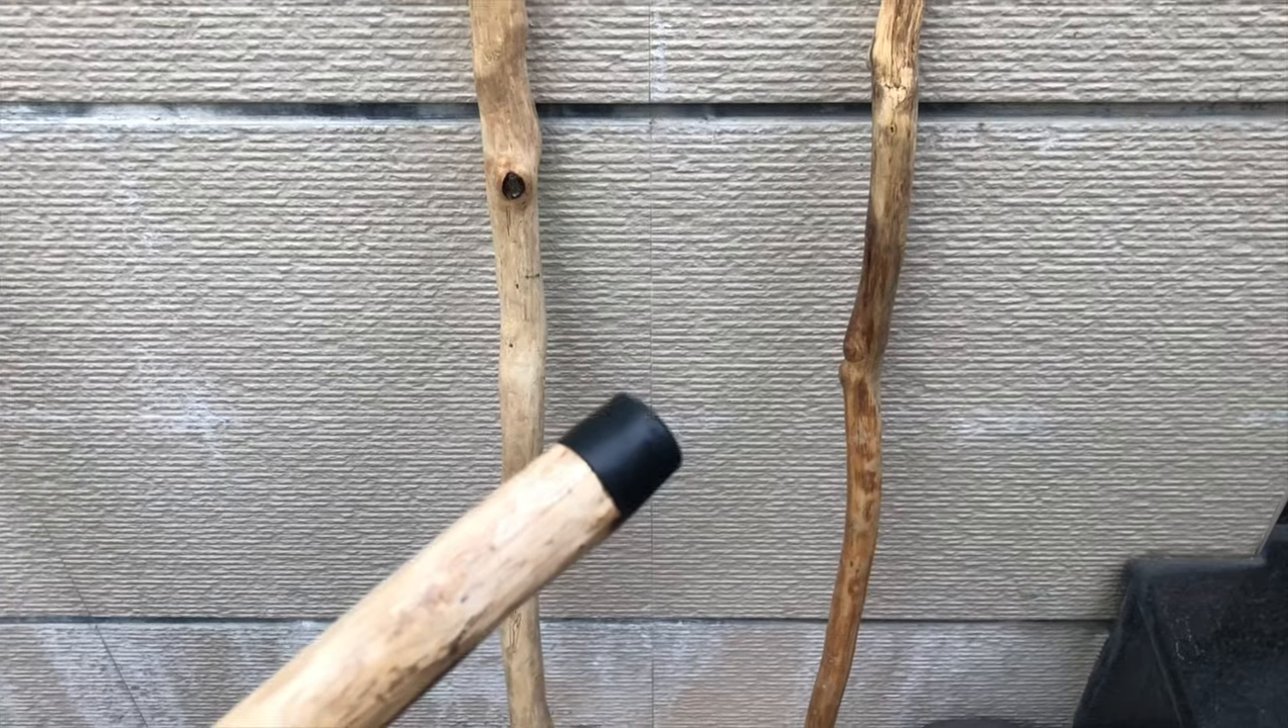These stoppers here are for furniture and they fit perfectly just like mine did.